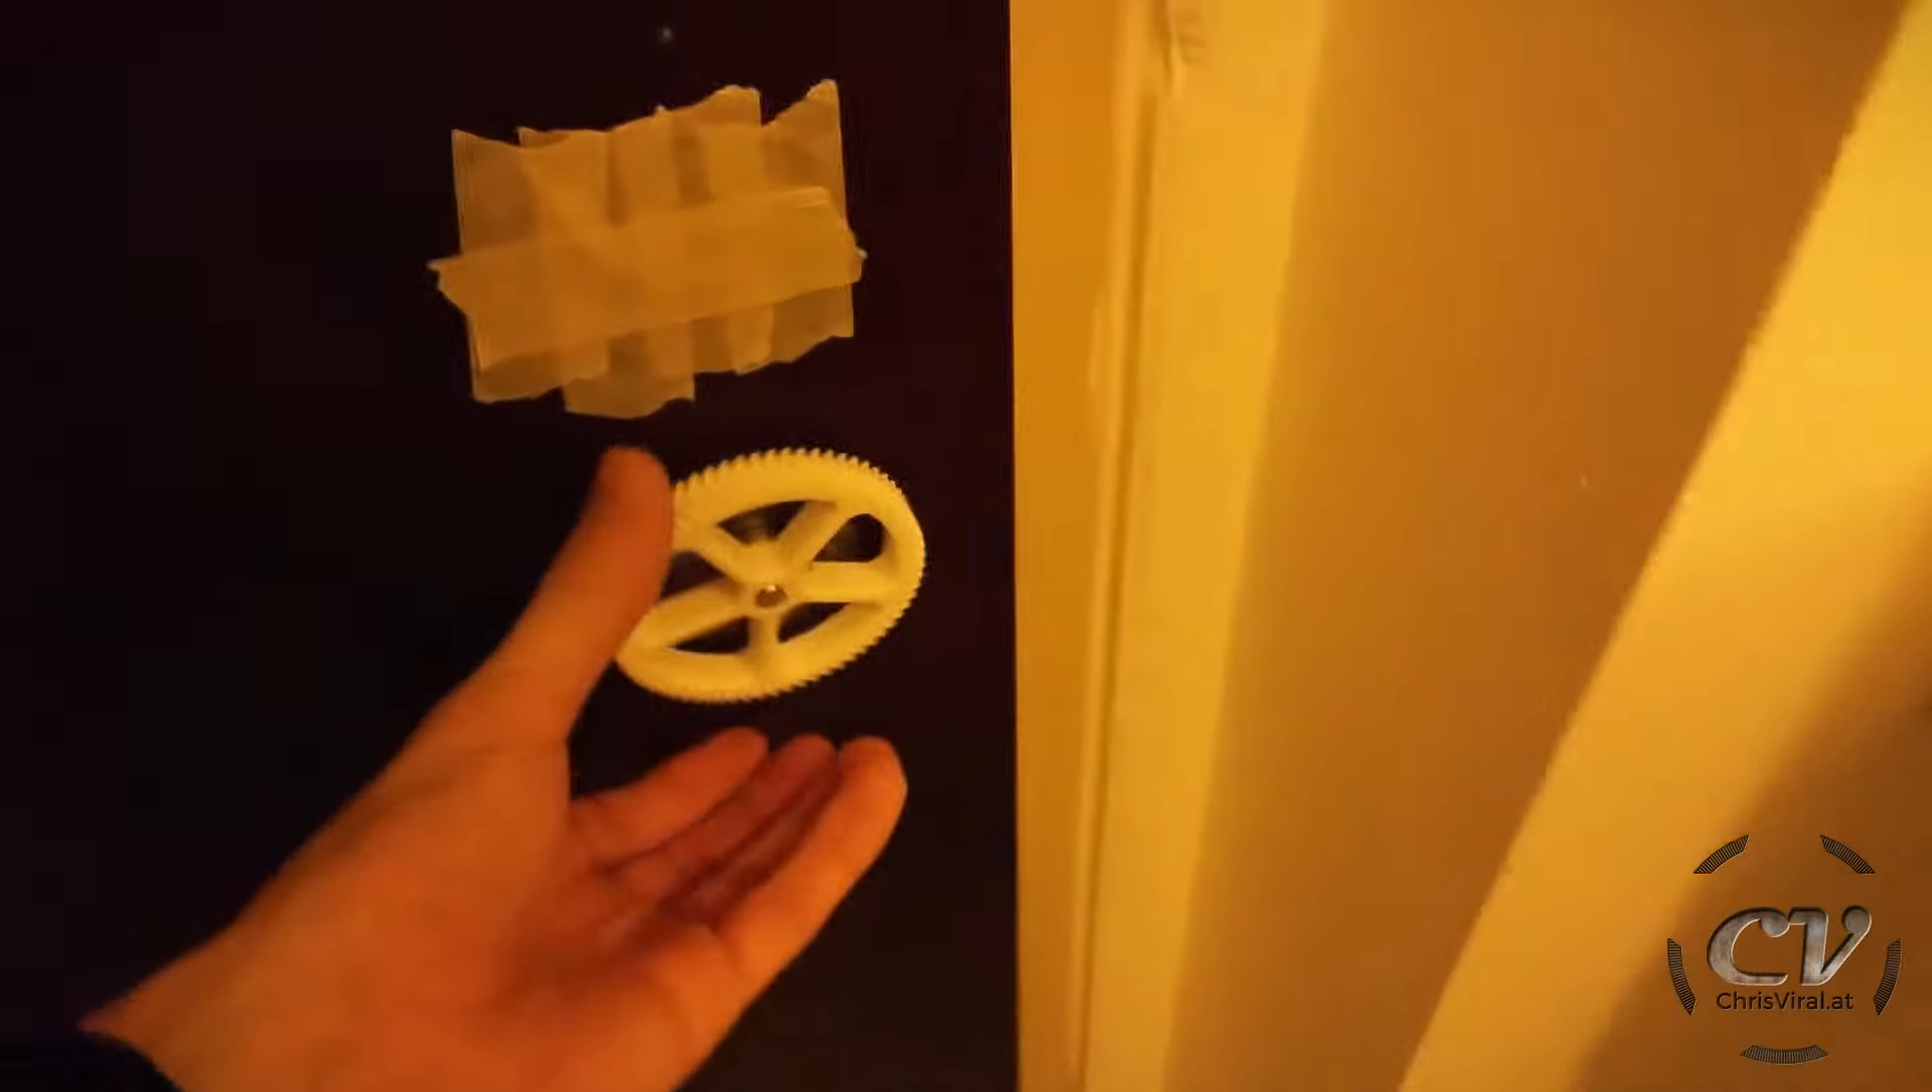And now, I have a nice wheel on my door!